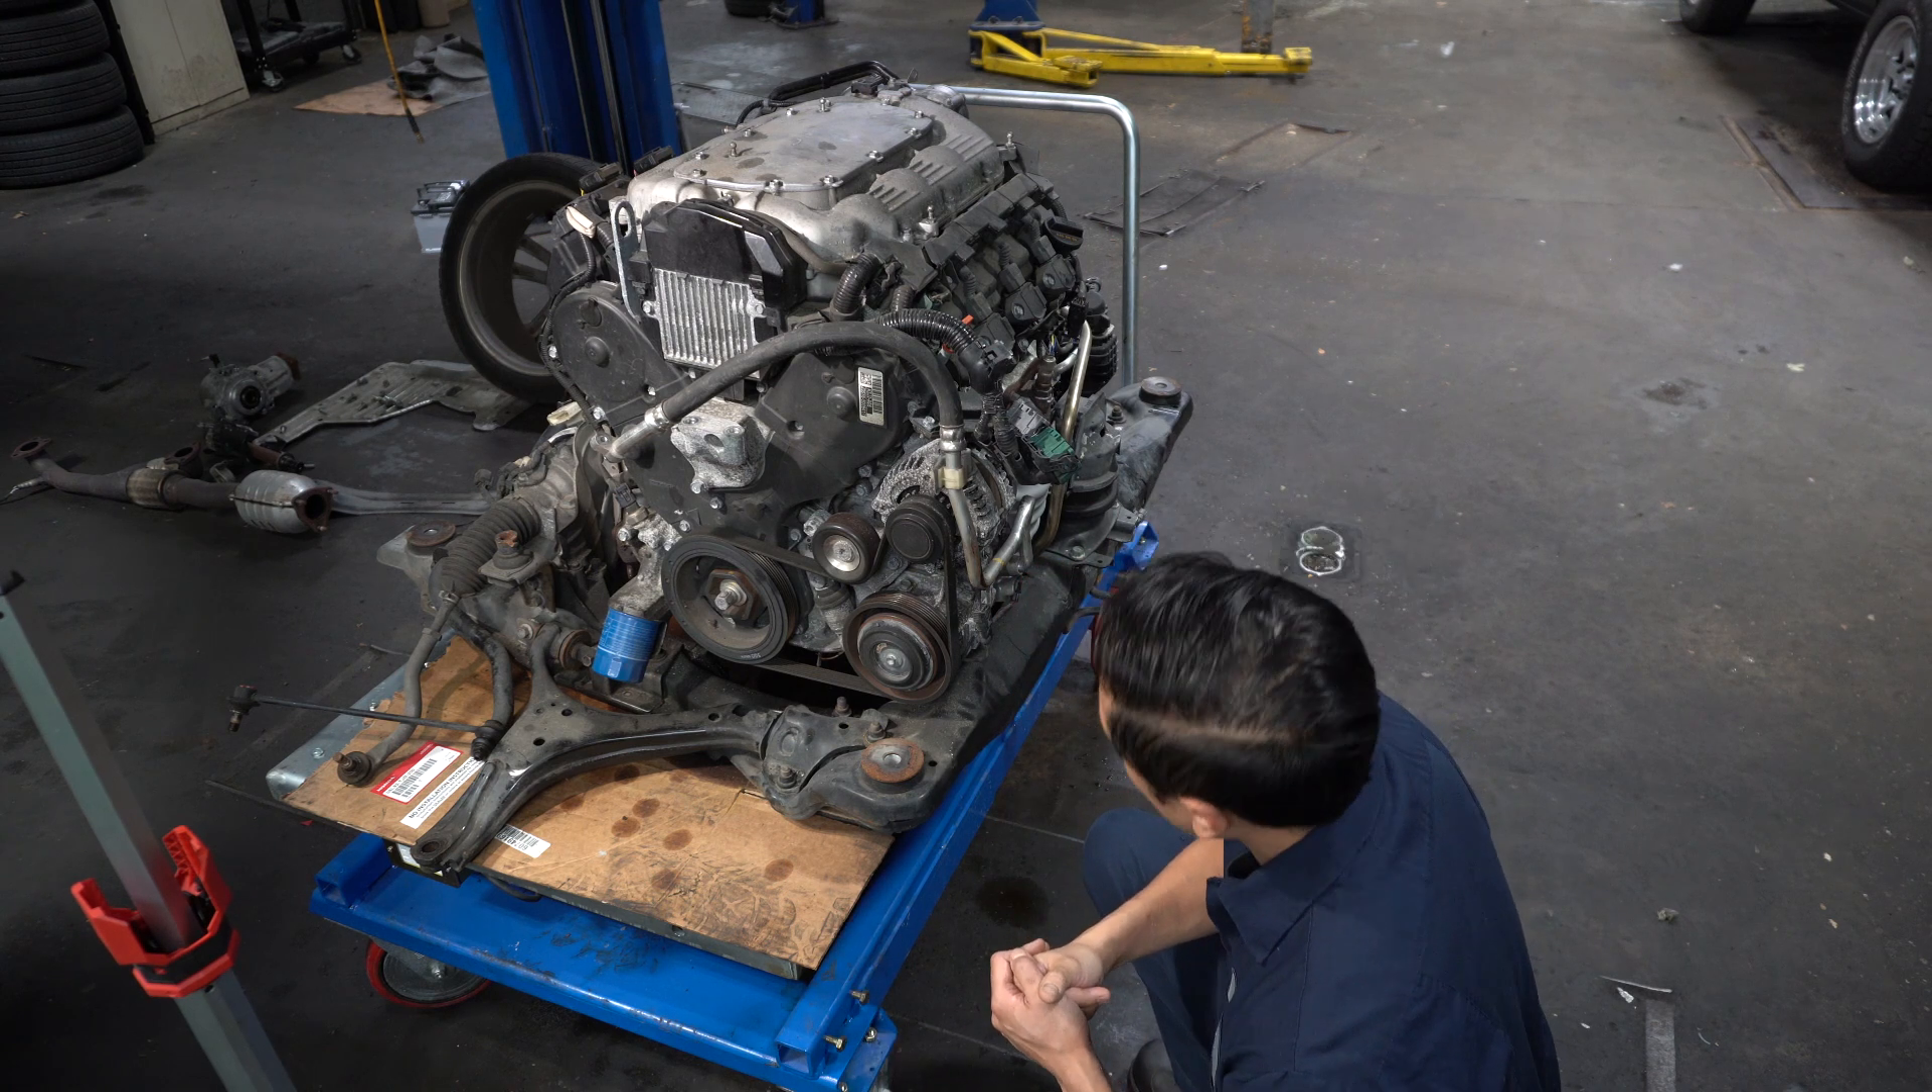As you guys can see we have the engine removed from the vehicle.